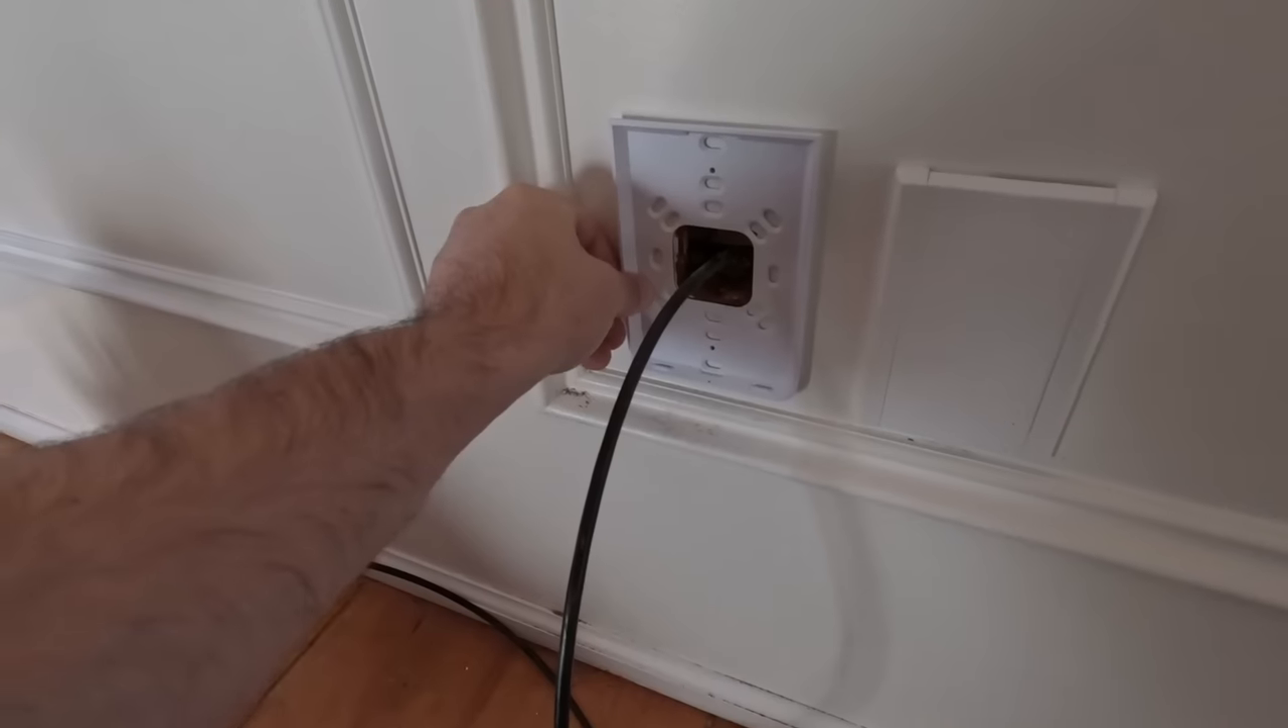We now have the cable through.